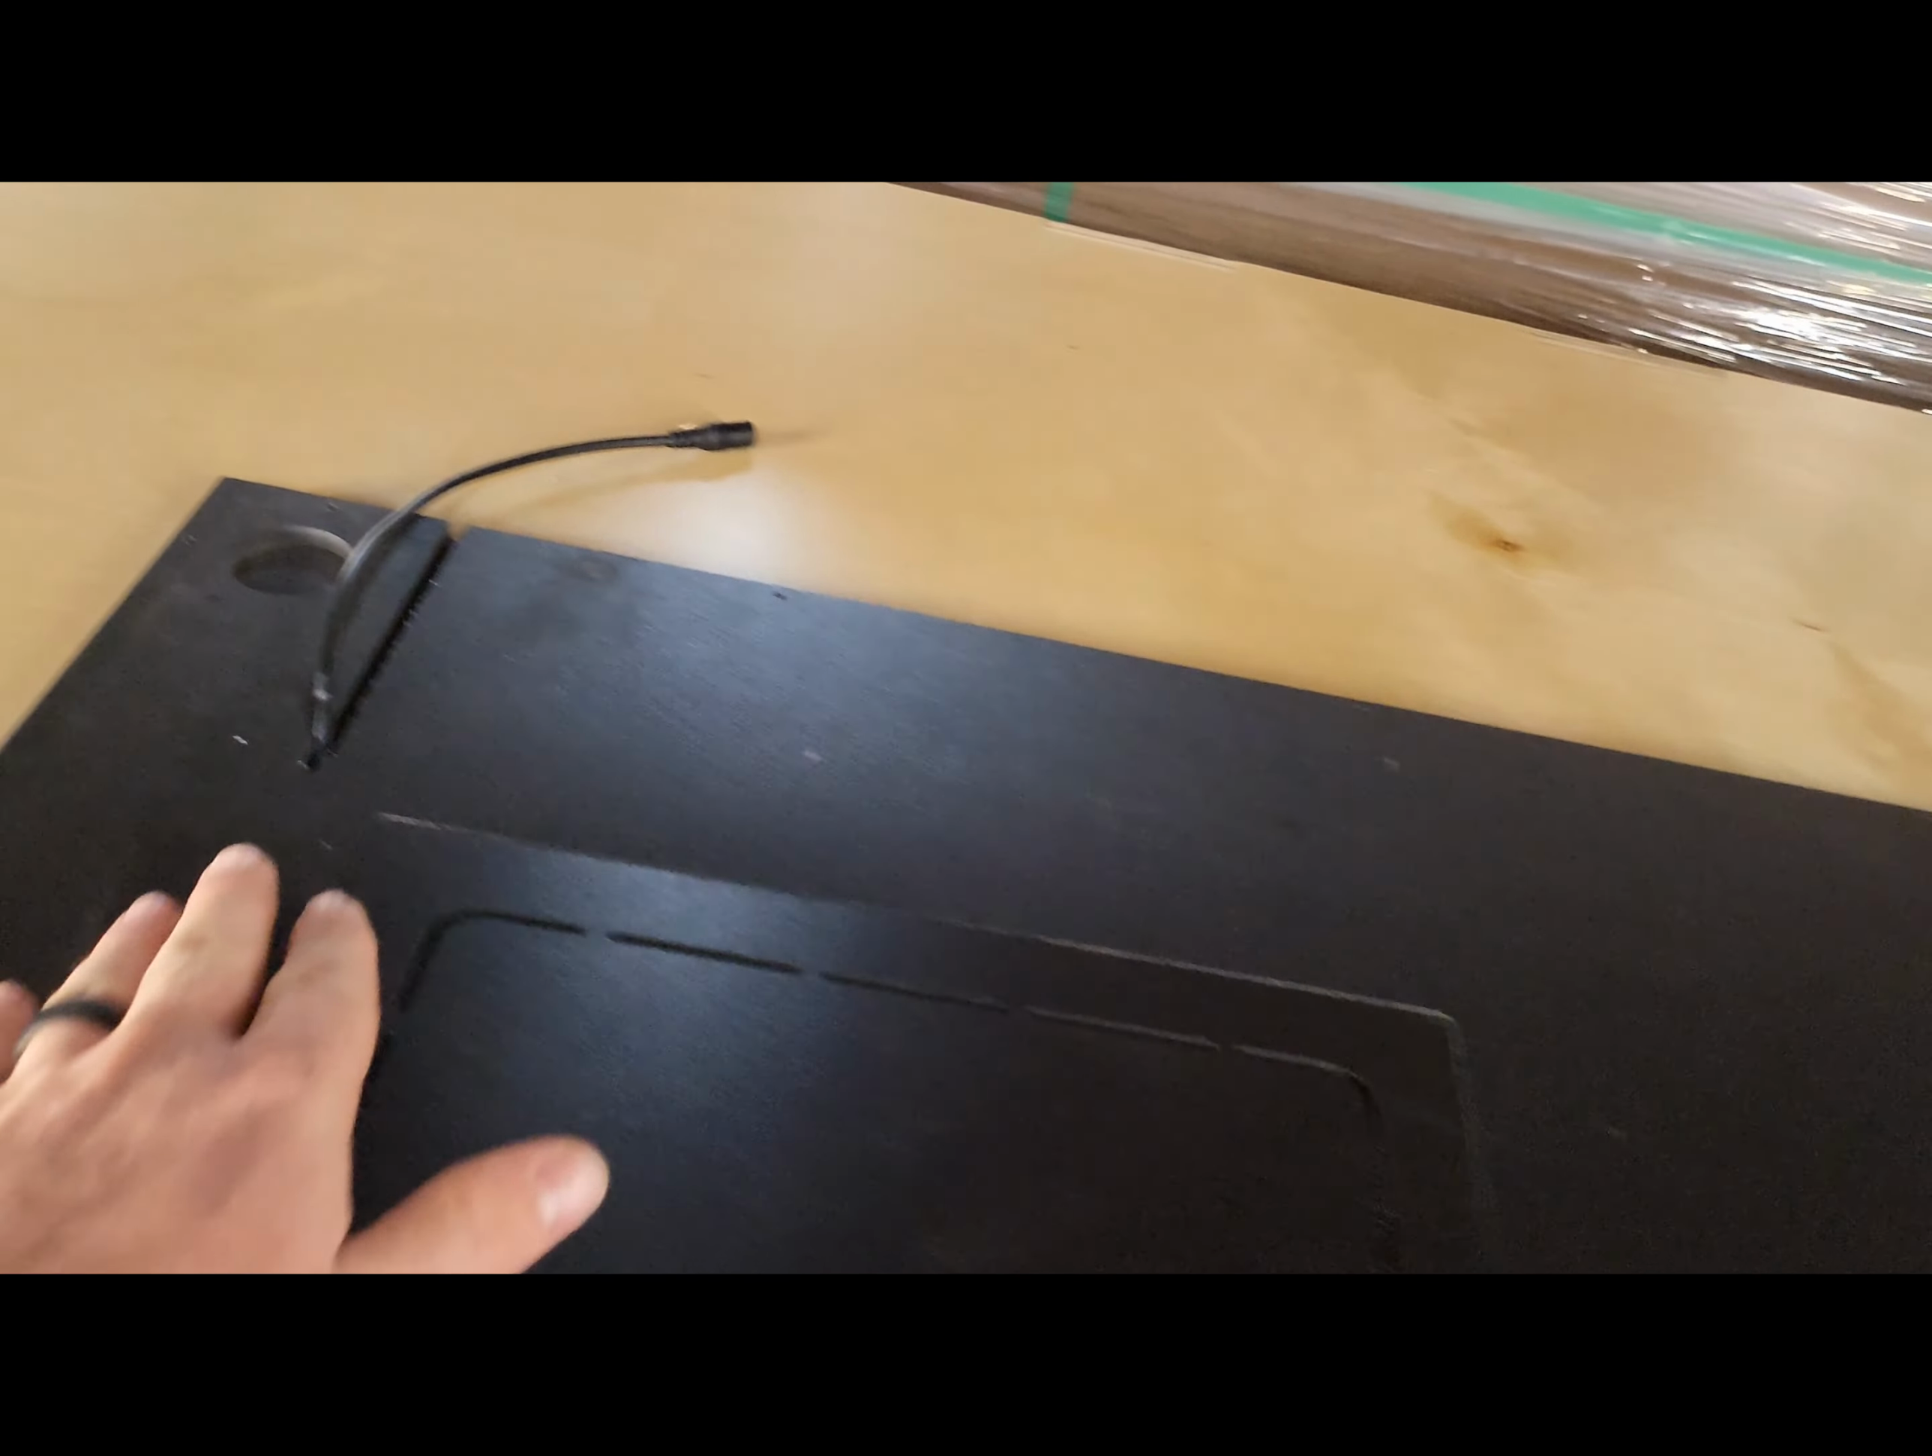We have the LED light power cord exiting that slot.